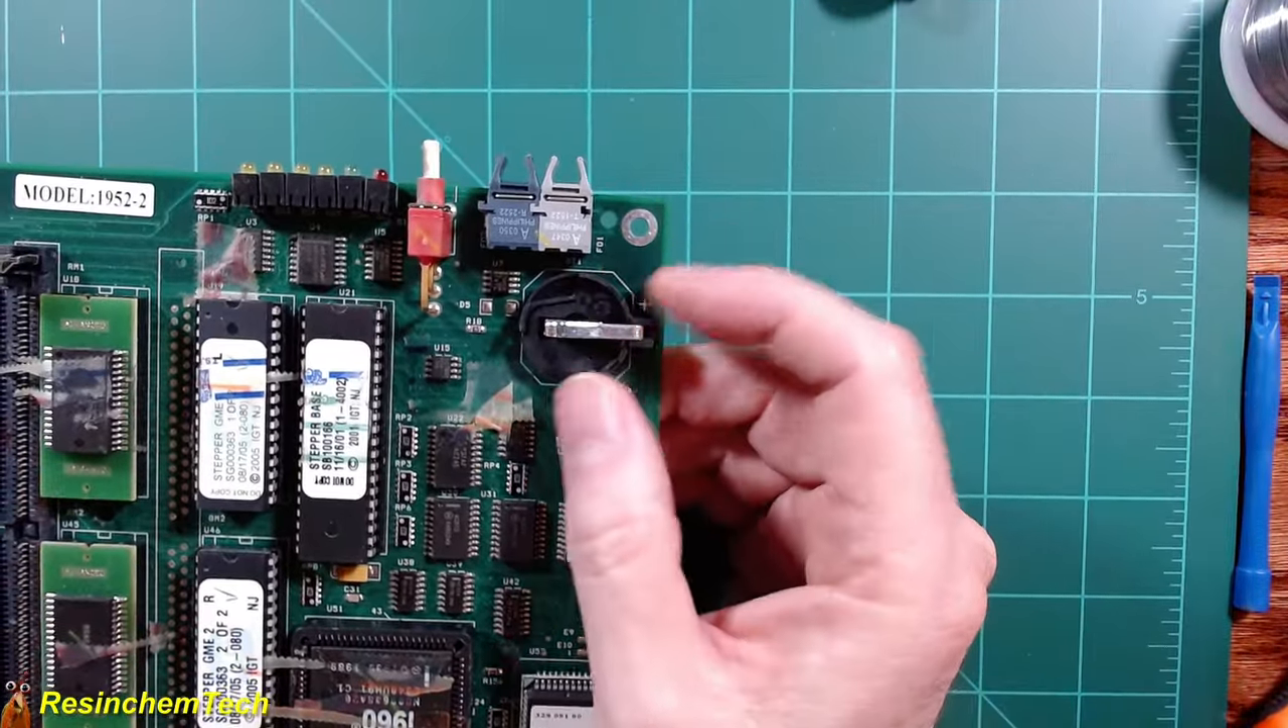So now I've got a nice battery holder in place.